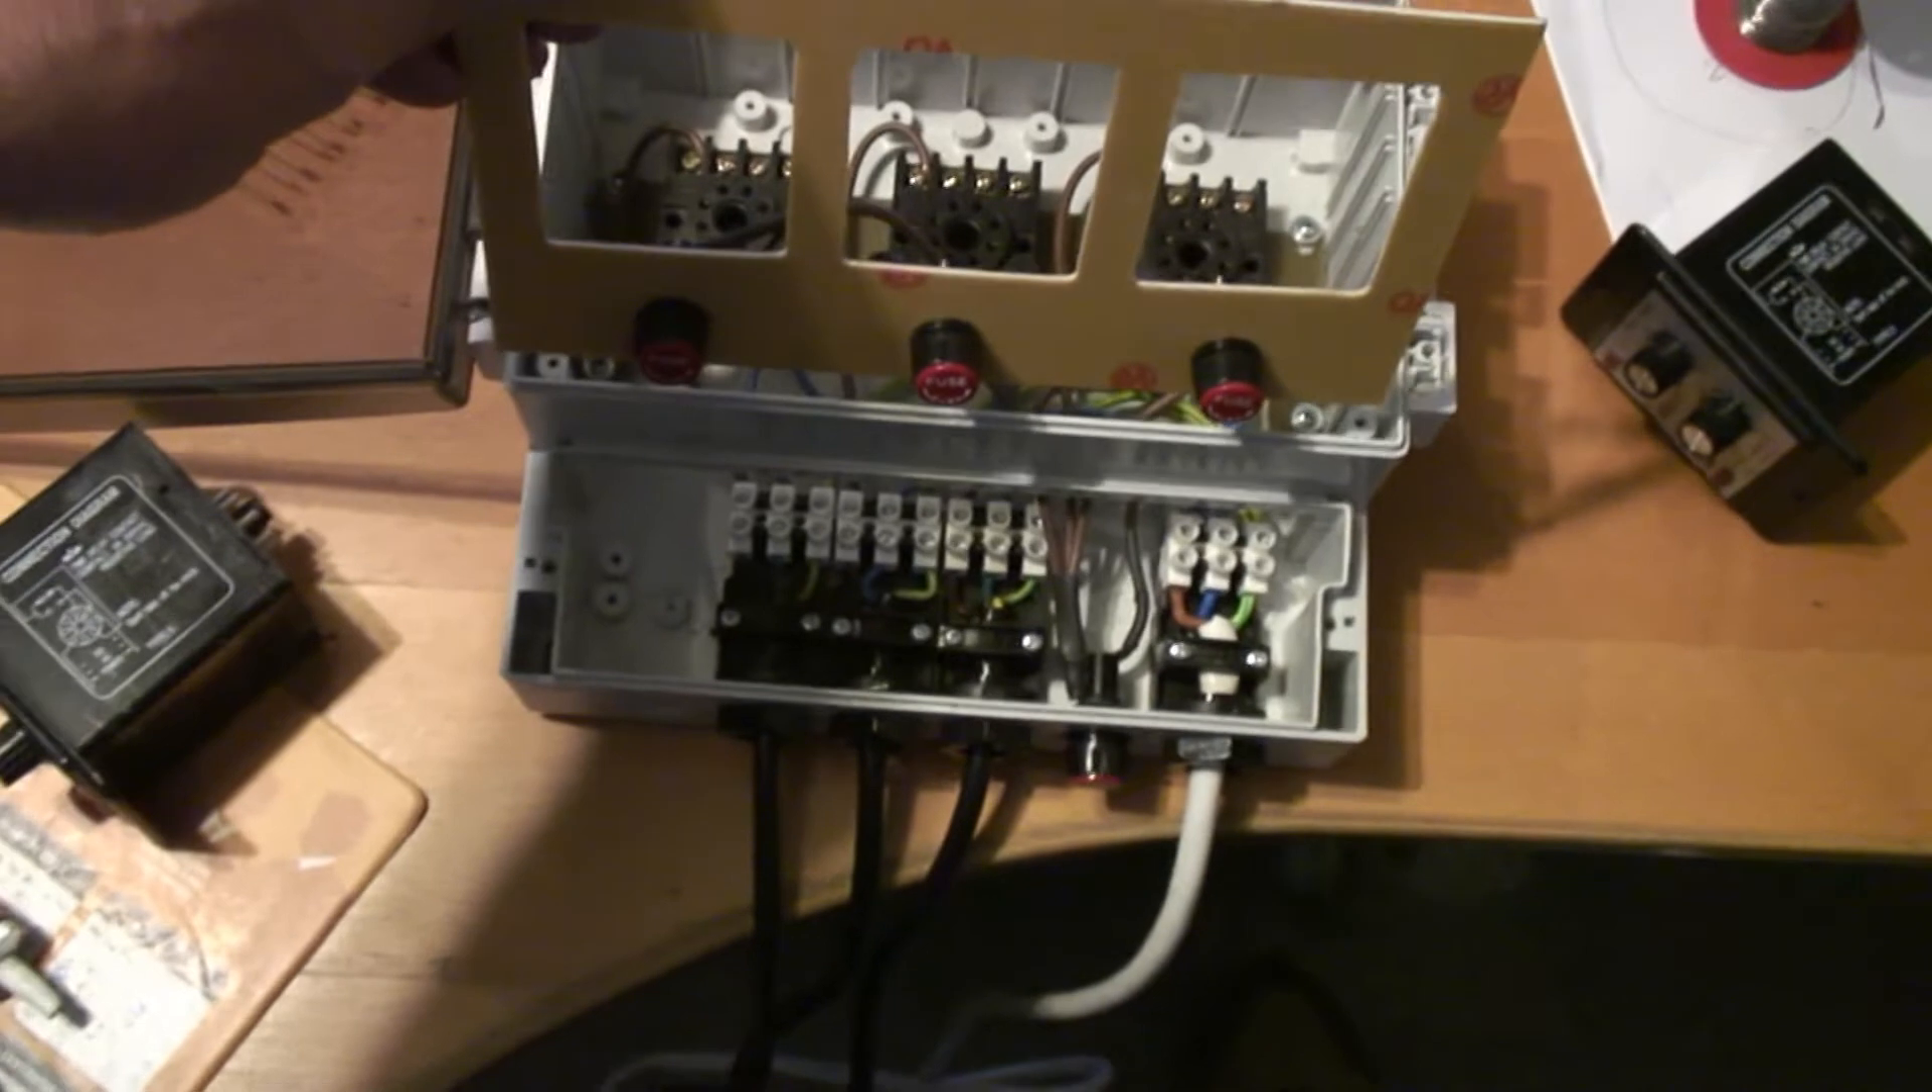I've got all the wiring in, folks. All my terminal blocks, all the cable strain relief.